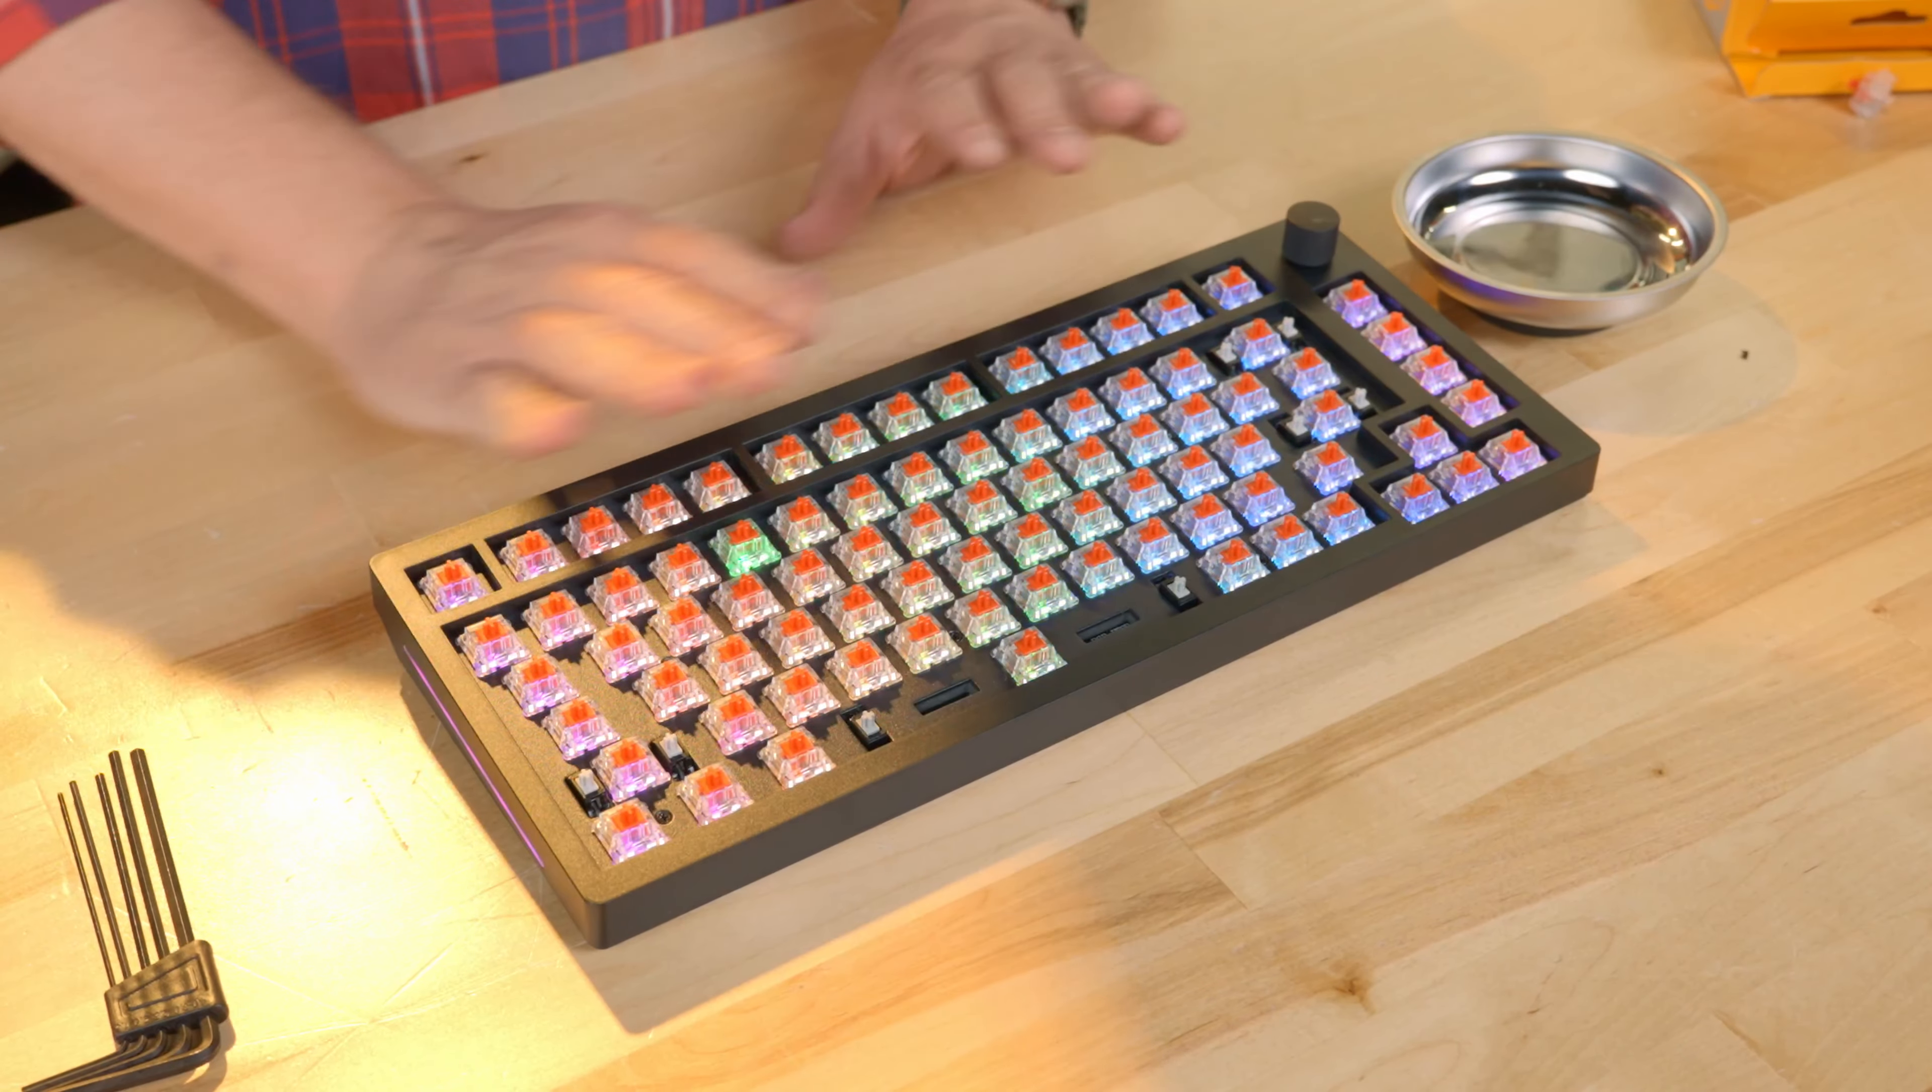We are all completed and the switches are all in.